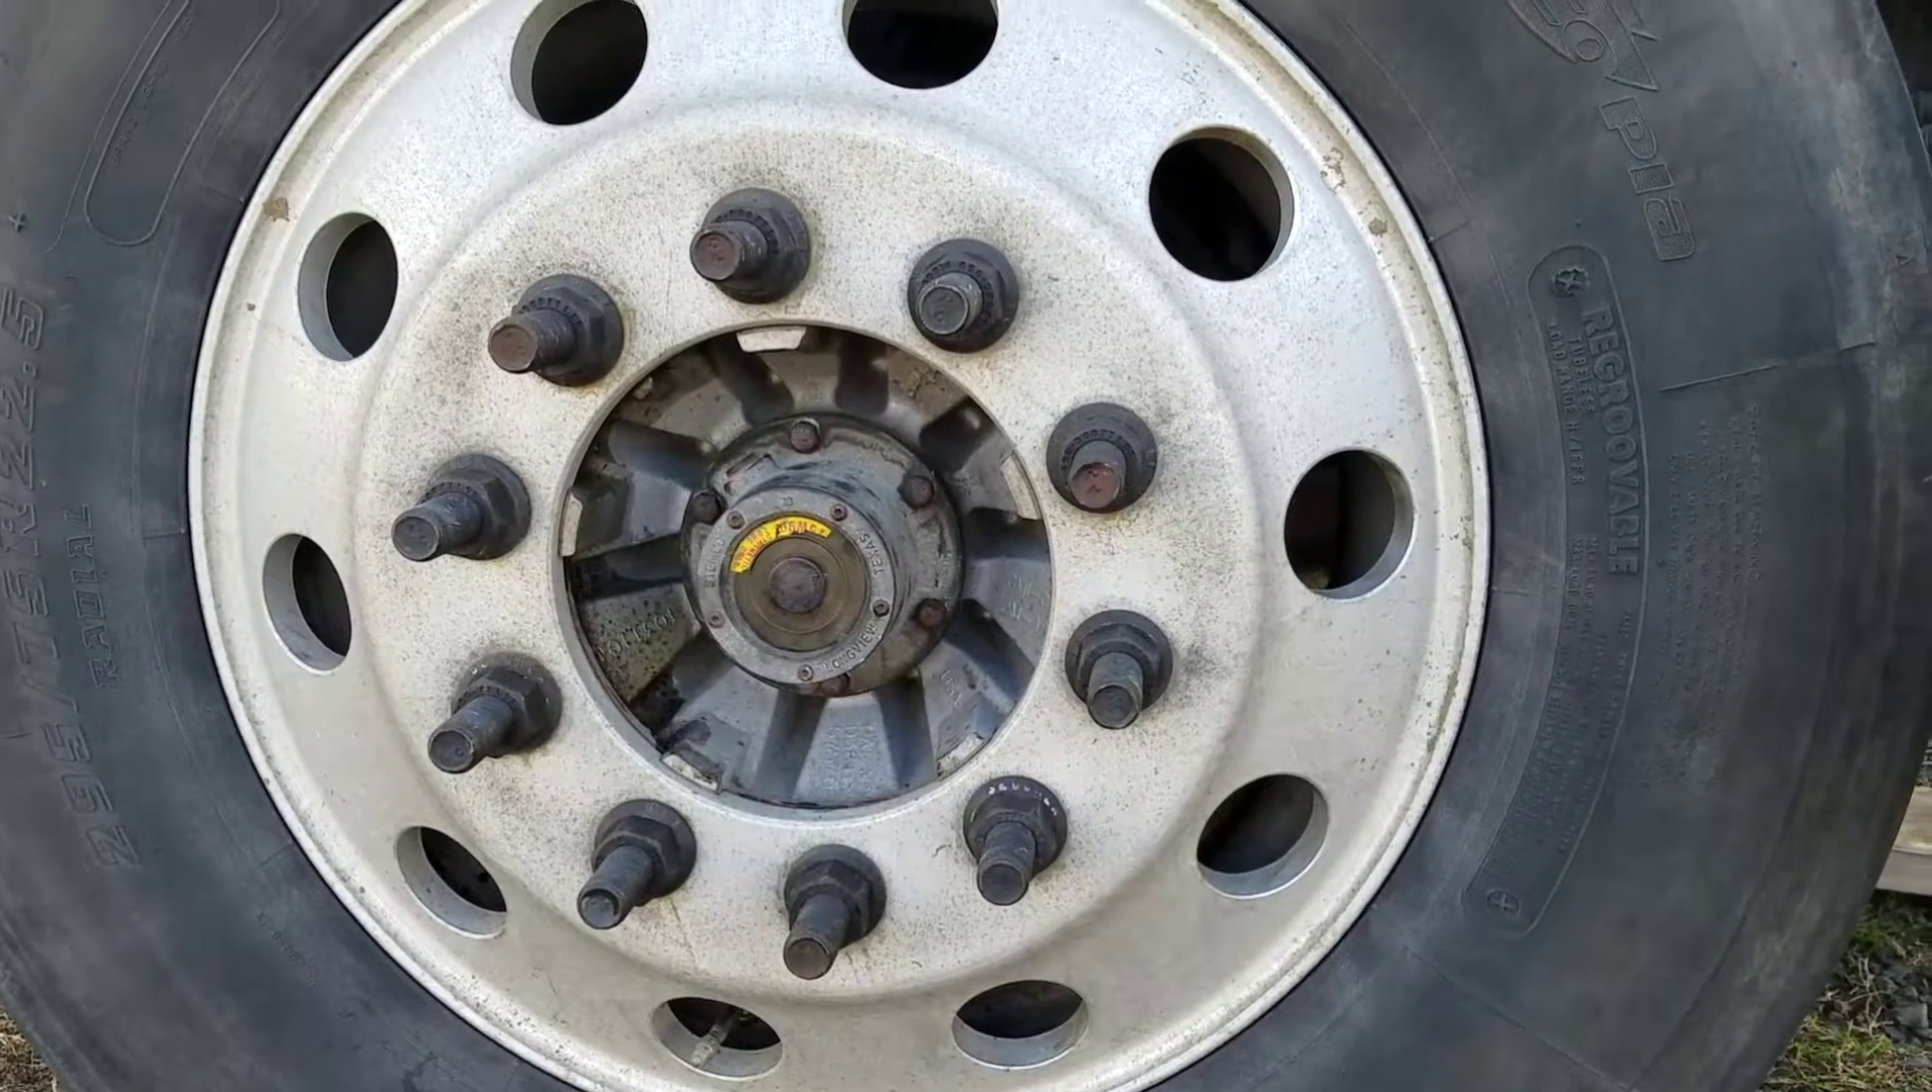Just got to put the caps on those lug nuts and torque the lug nuts.